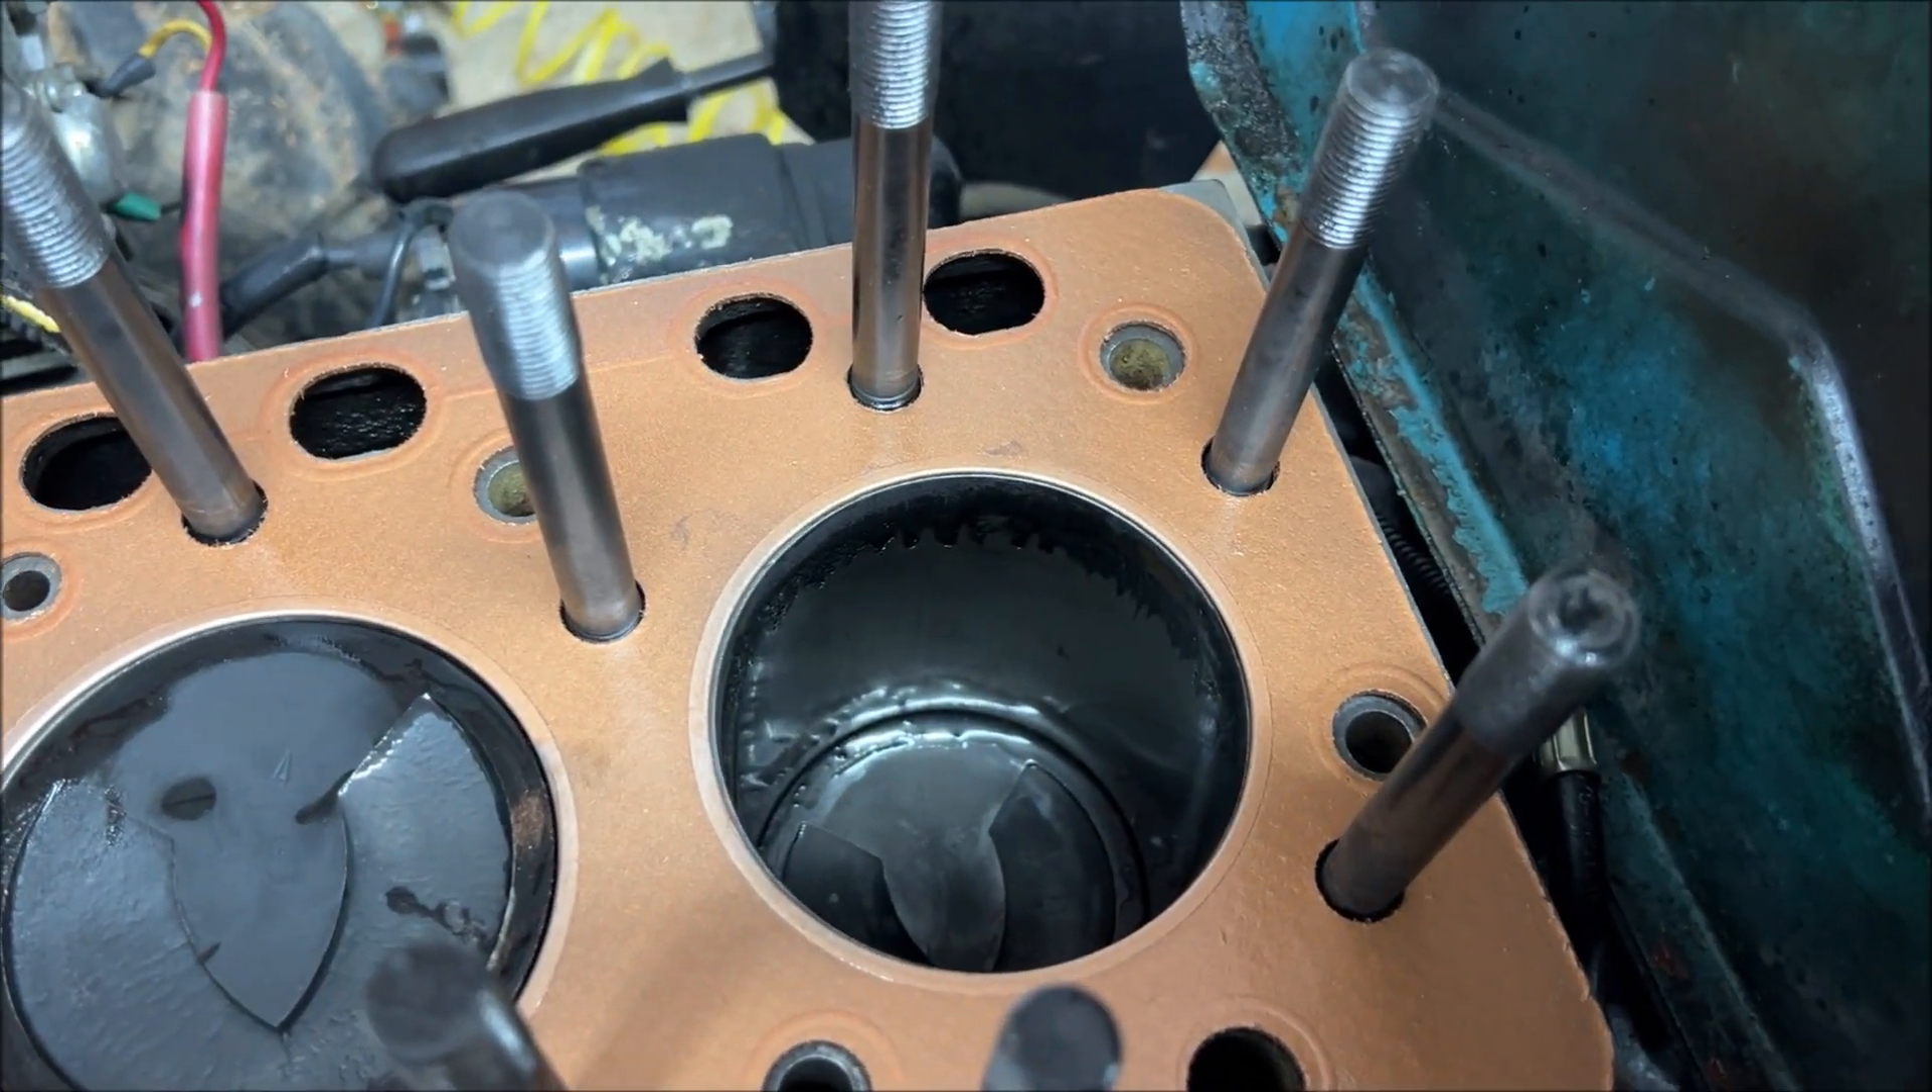Okay so here we are with the gasket dropped back into place and now we're going to grab the cylinder head and throw that on there.